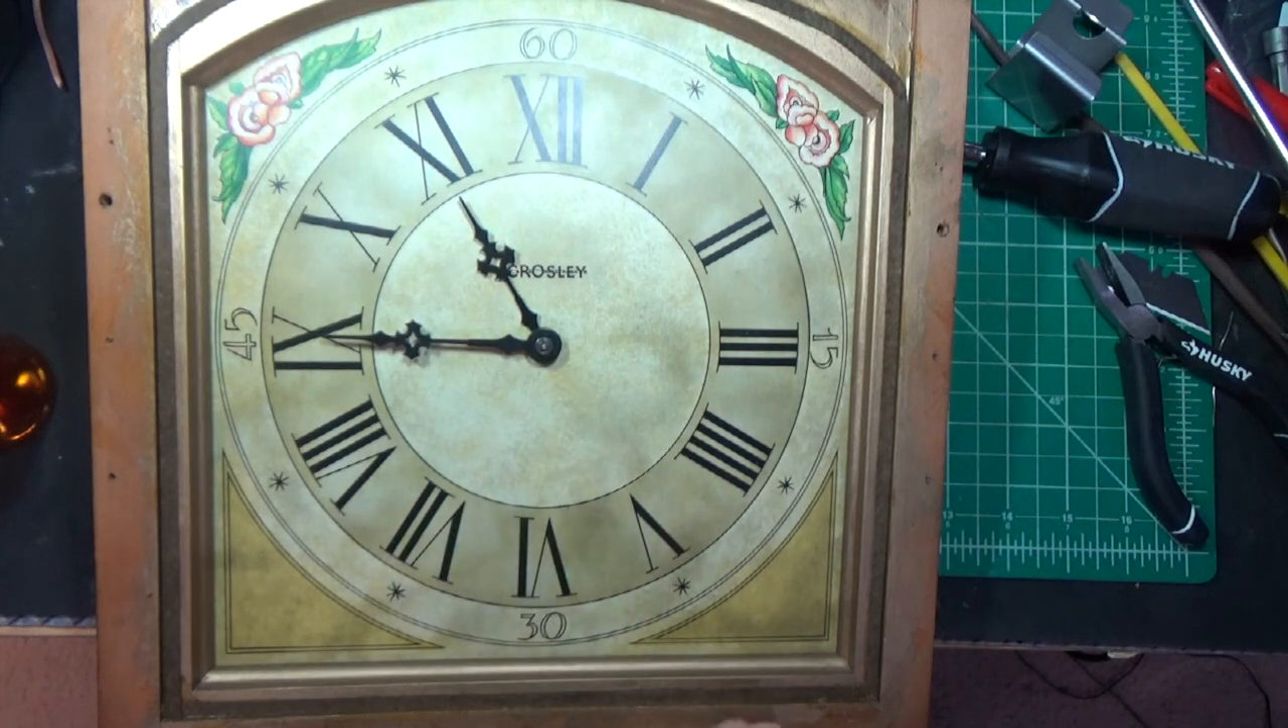I've got the uh minute hand on the hour hand I've reinstalled that little nut there.